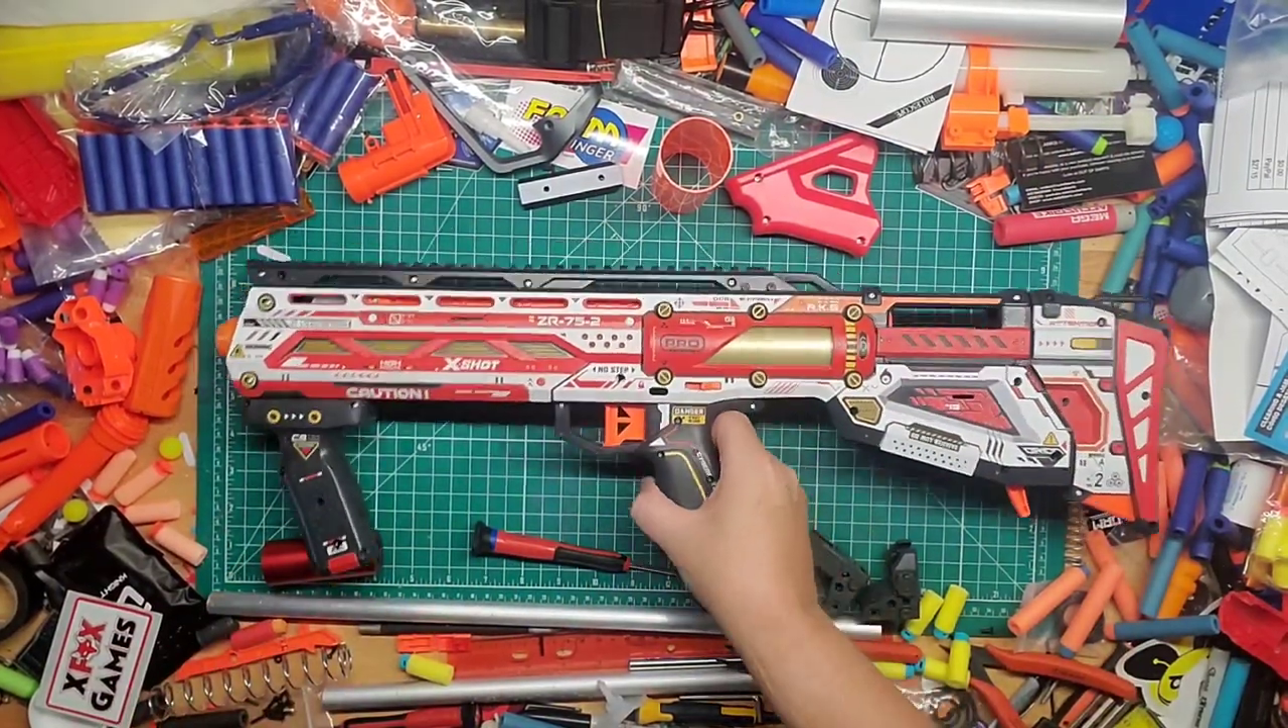All right guys we have the blaster all back together.